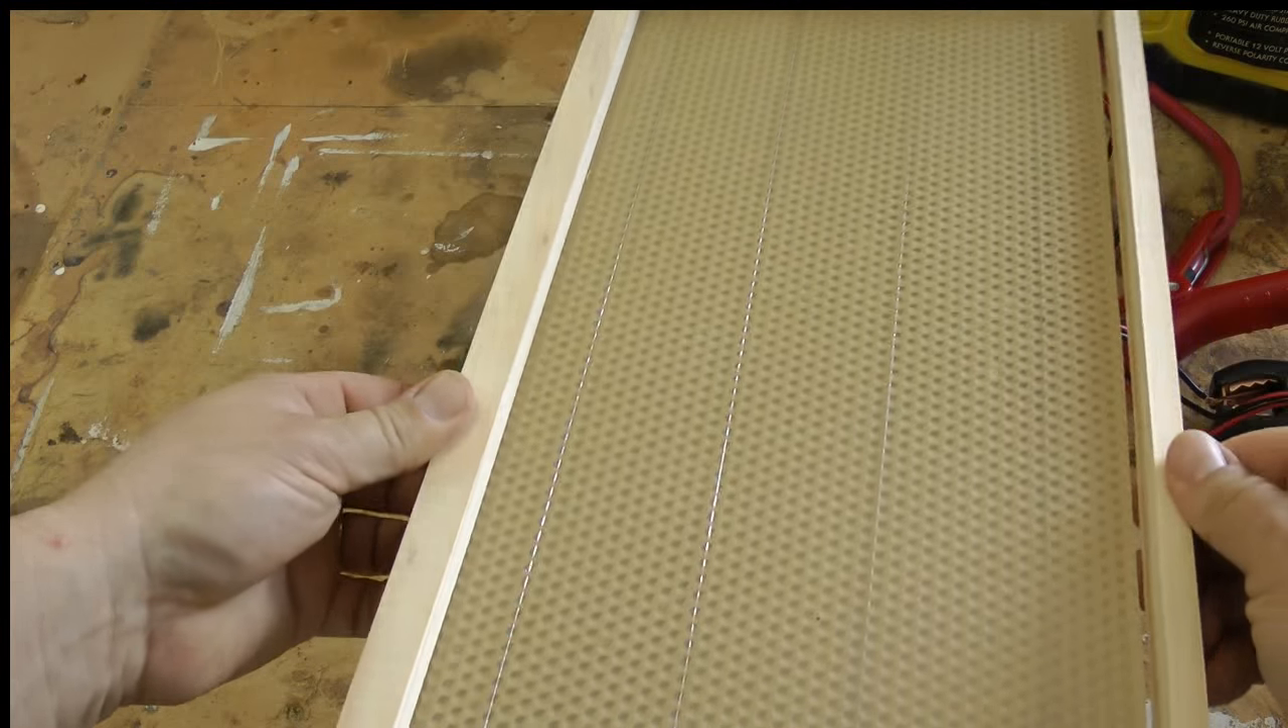It's a nice perfect strong very sturdy frame with foundation wired and ready to go into your hive.